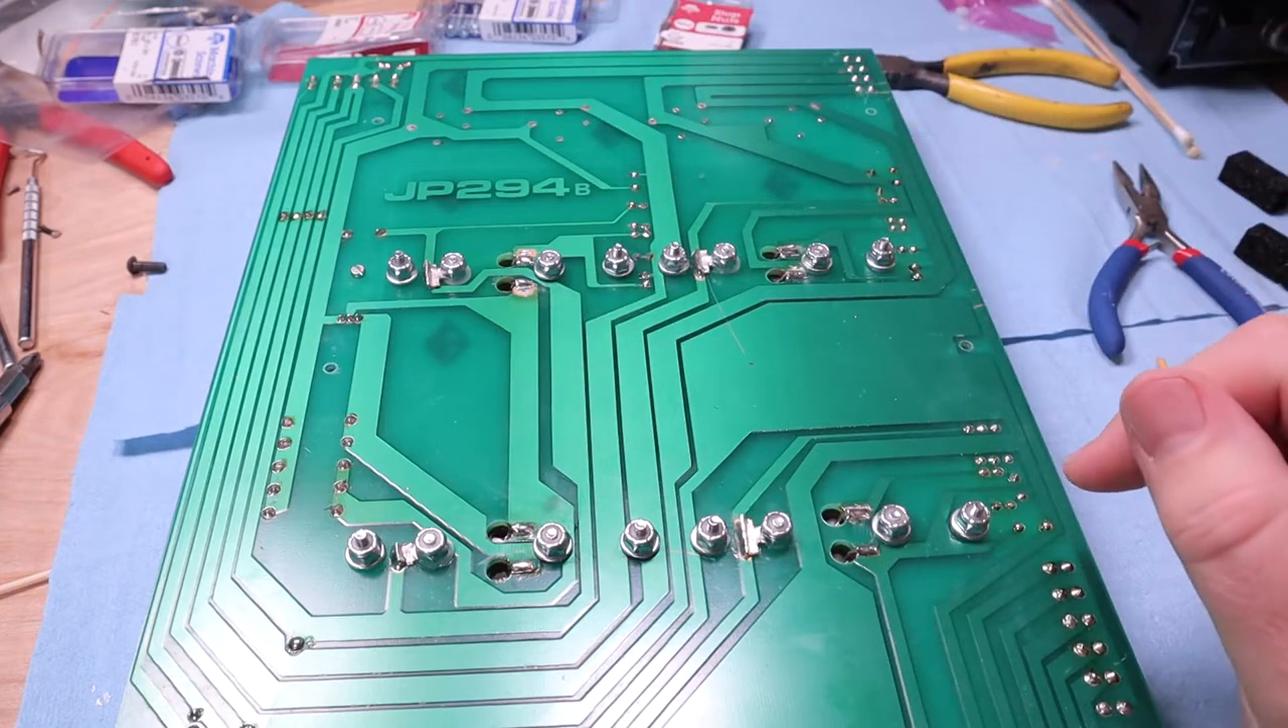We've got our little links over to the traces with the ring terminals.